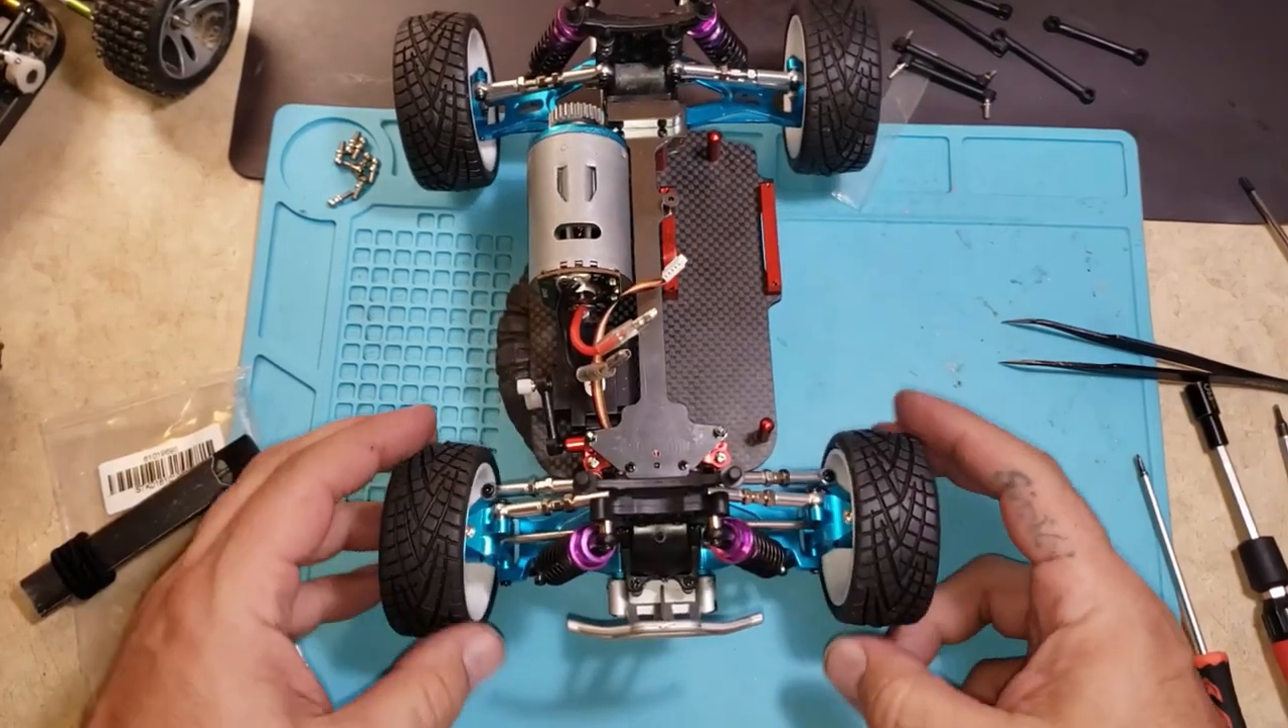Pretty sharp looking too. Okay, got my wheels on and actually it looks really good other than, you know, she's pretty square.